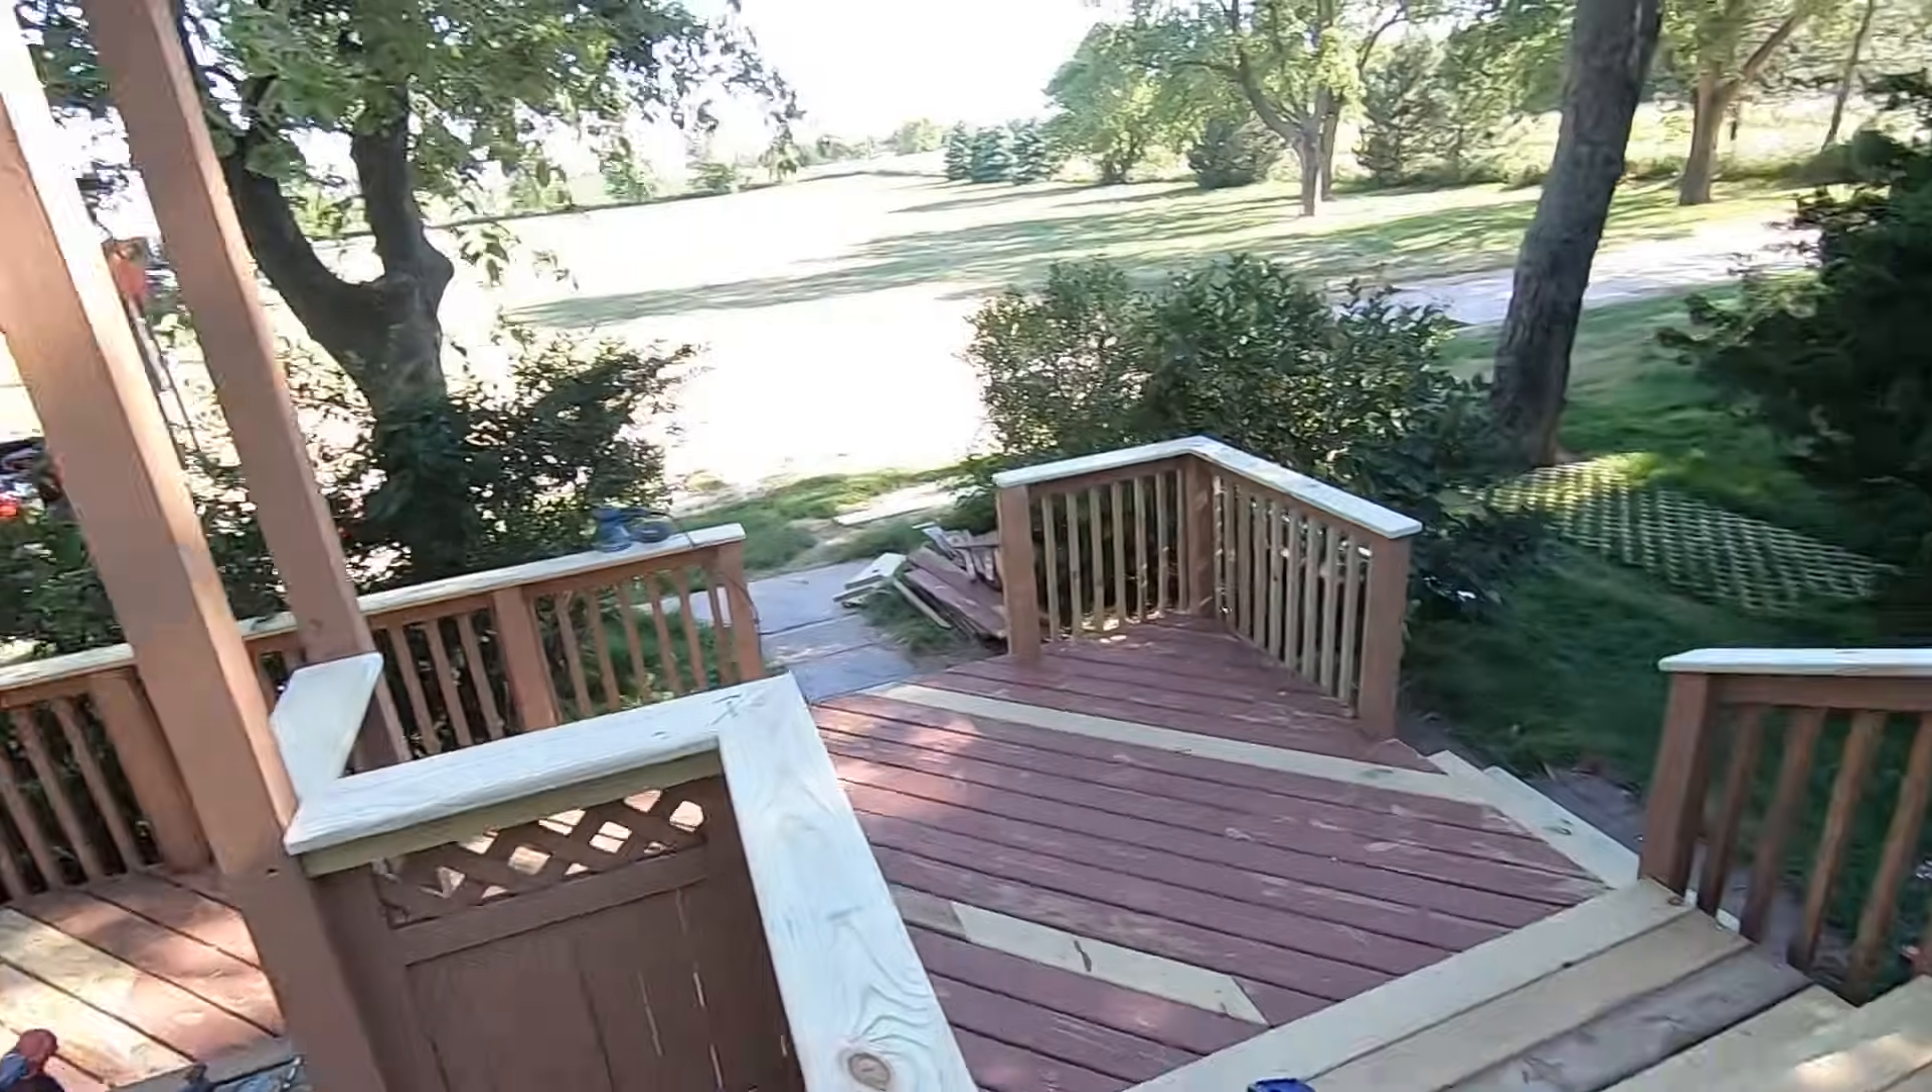But yeah so i got all the cap rail on.